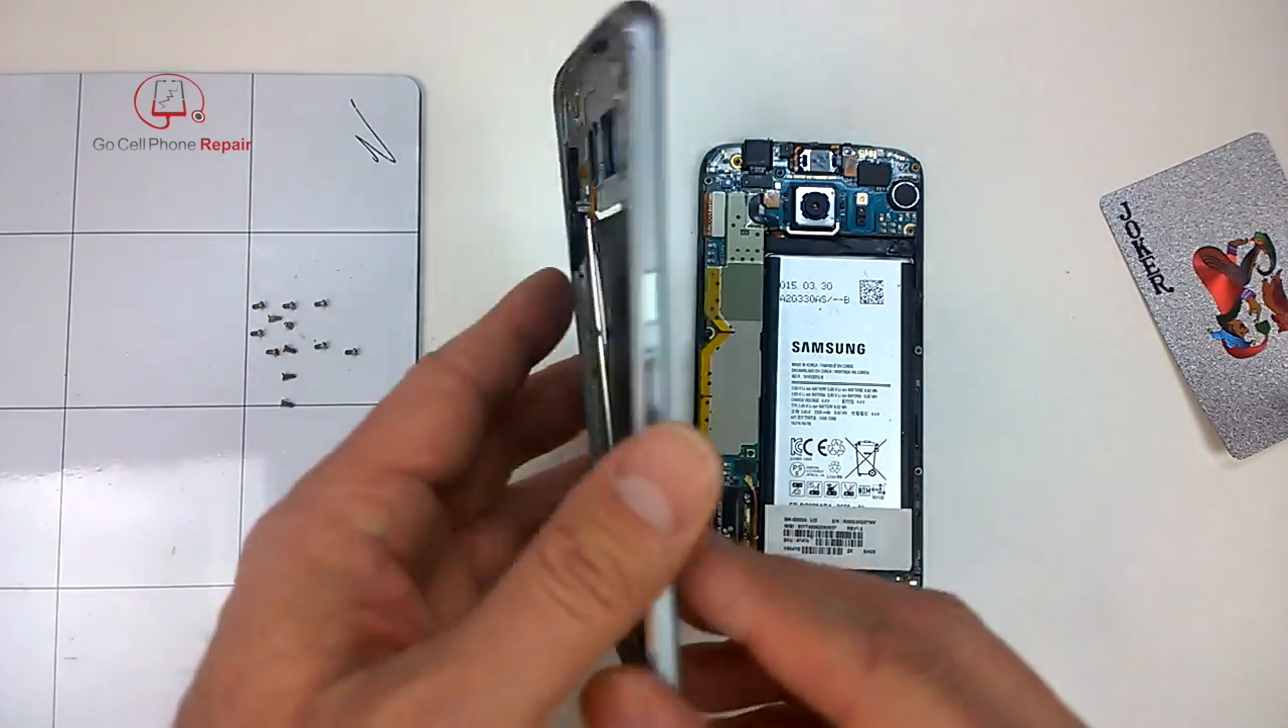And there we have the mid-frame, or the bezel, separated from the phone.